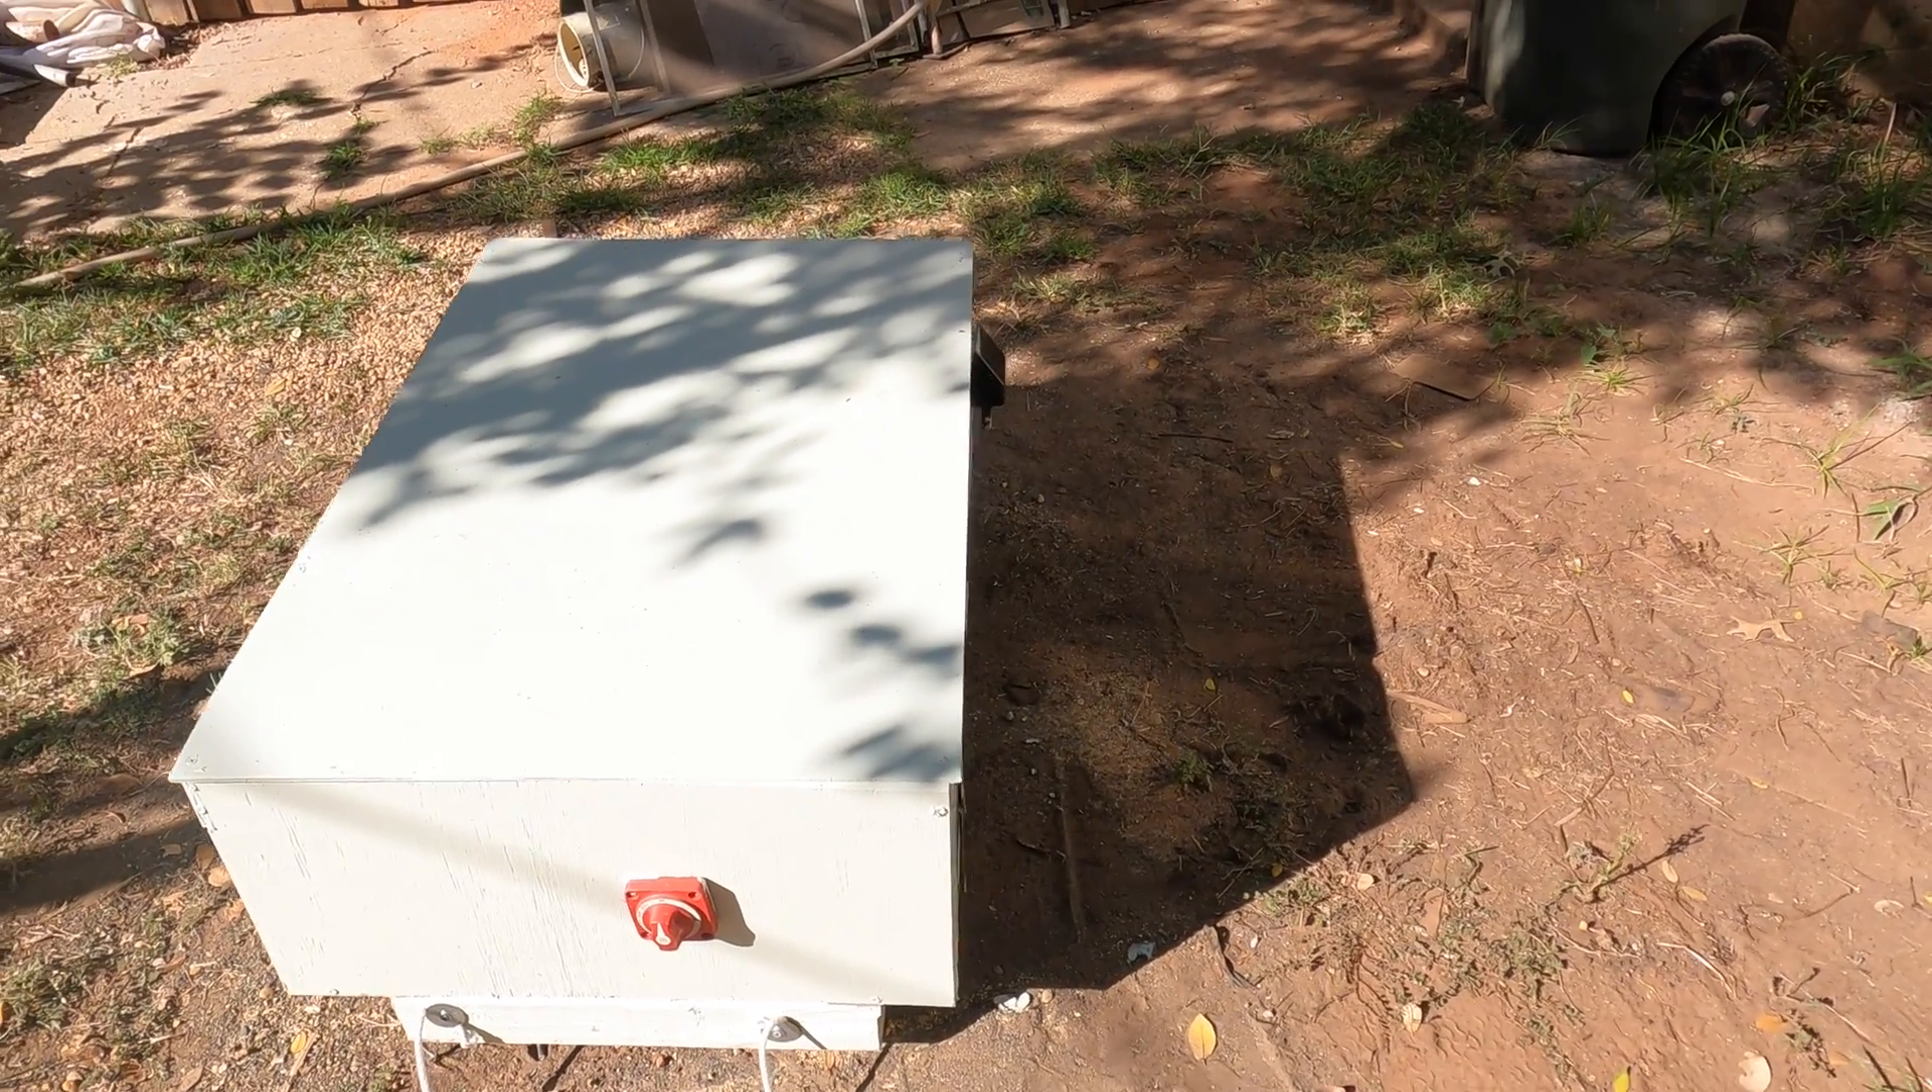As you can see I got the lid on now and I painted it.